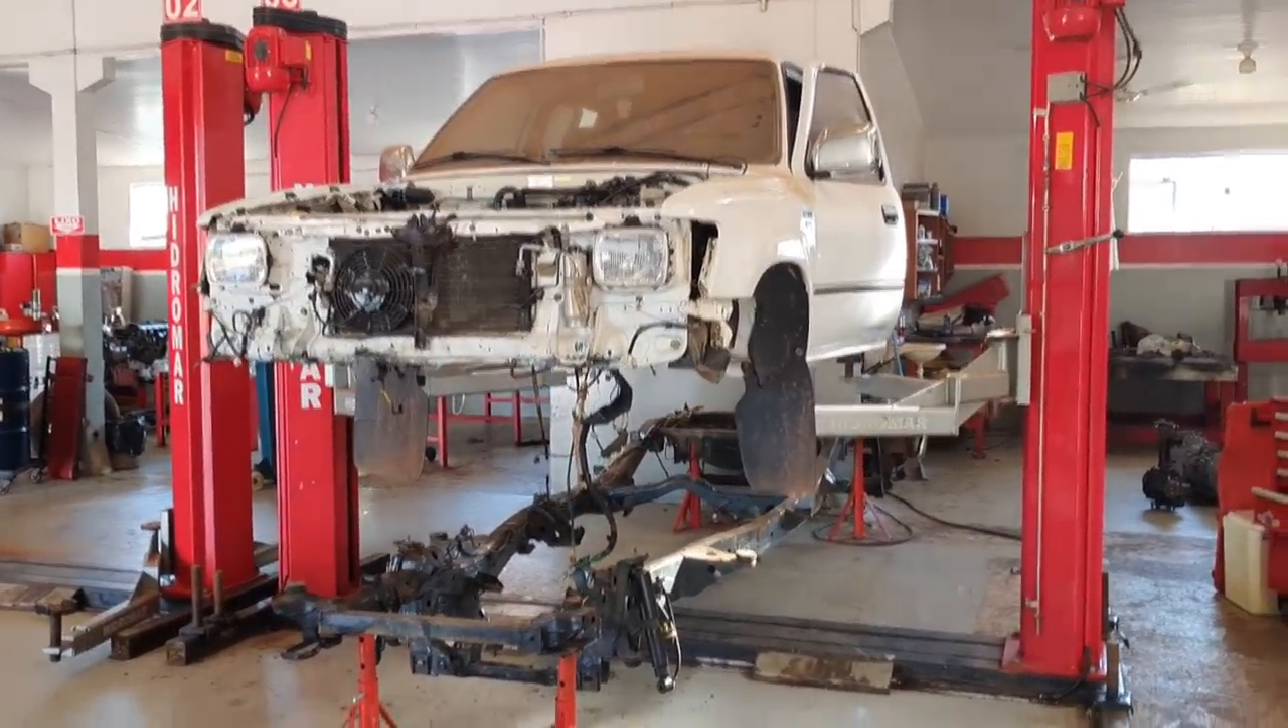A cabine já está solta. É assim que remove a cabine da caminhonete, viu?